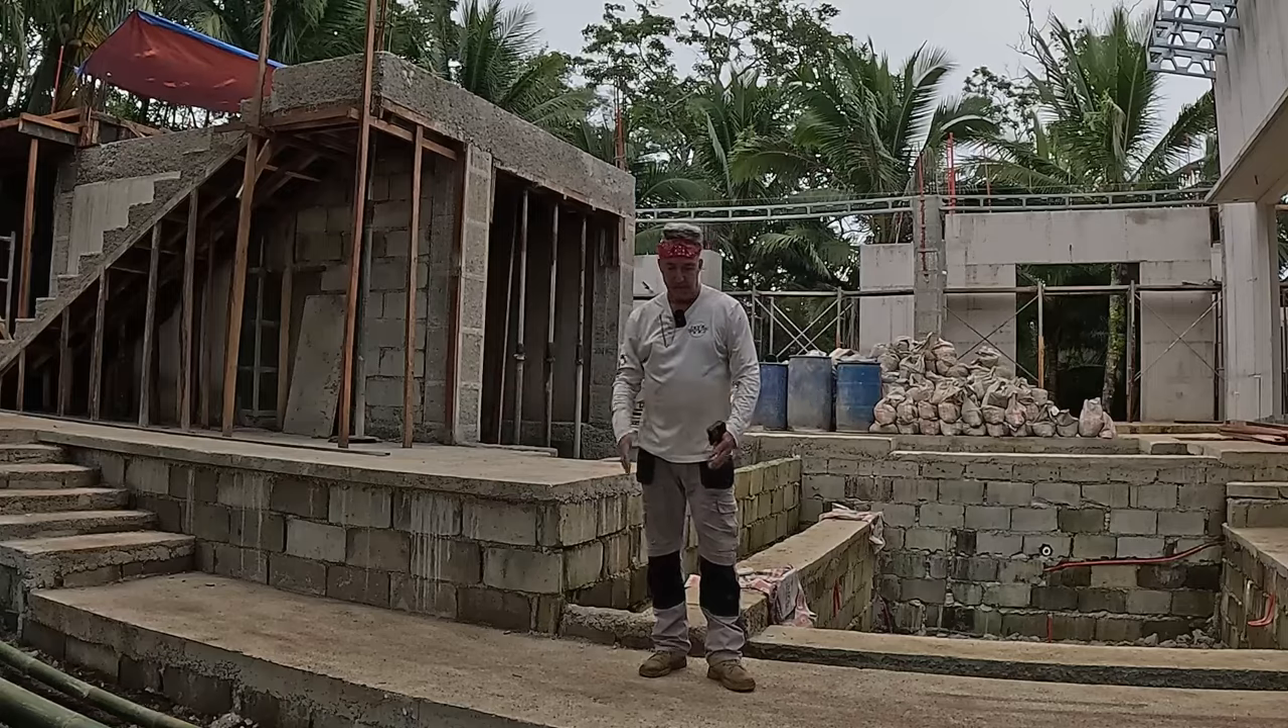We still have the forms on the stairs going up.